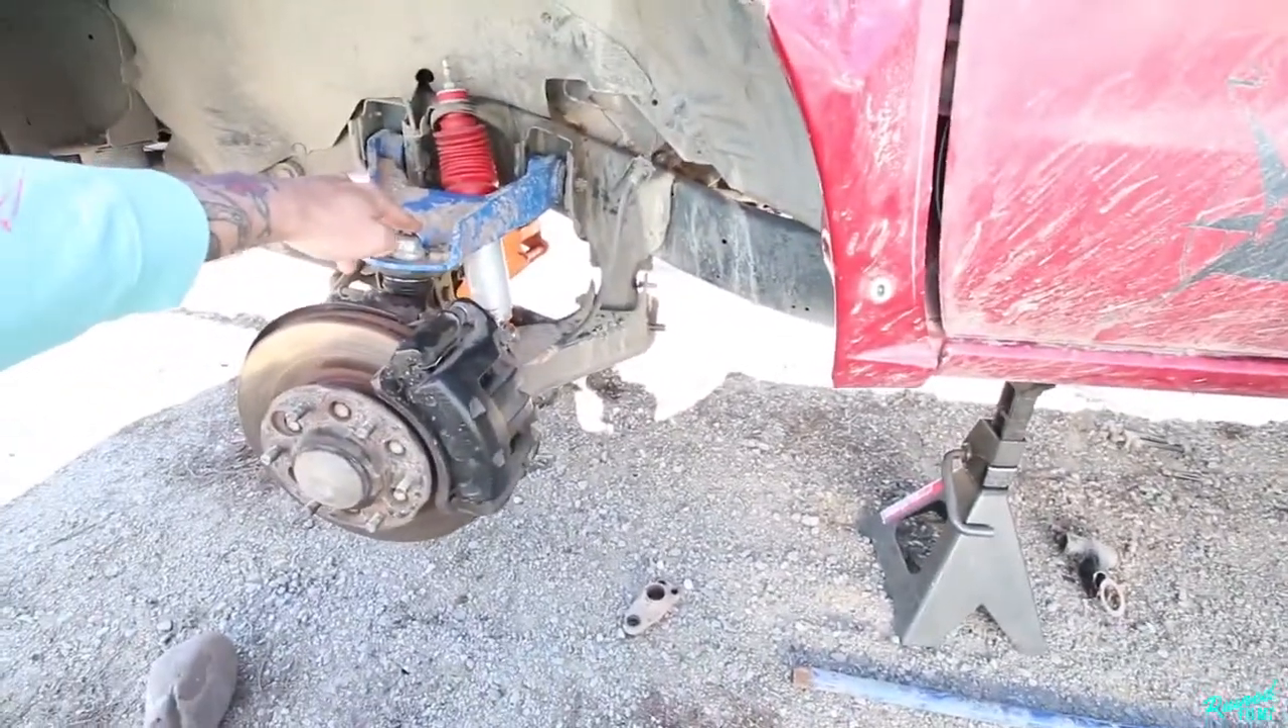Like I said yesterday, as you guys can see, yesterday we got our Cal Mini upper control arms put in.